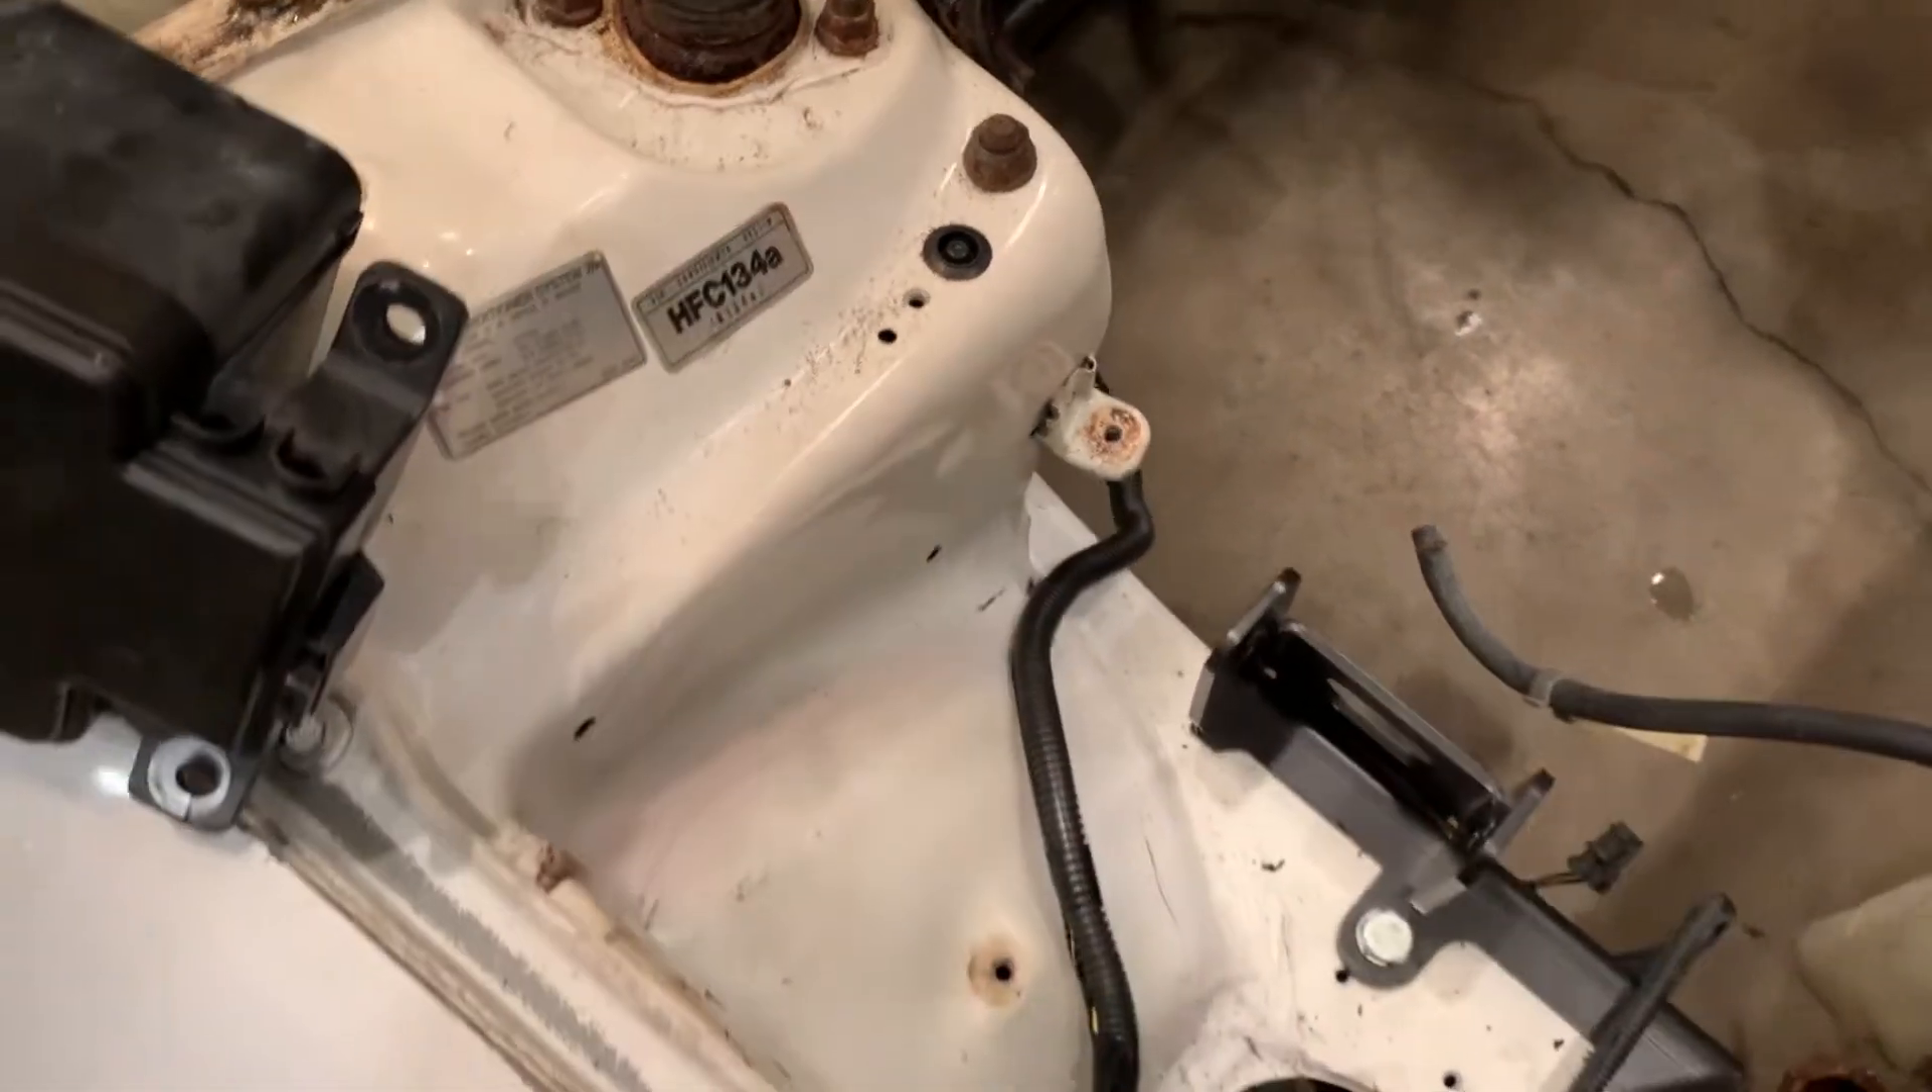I got some tubing on the headlight harness.